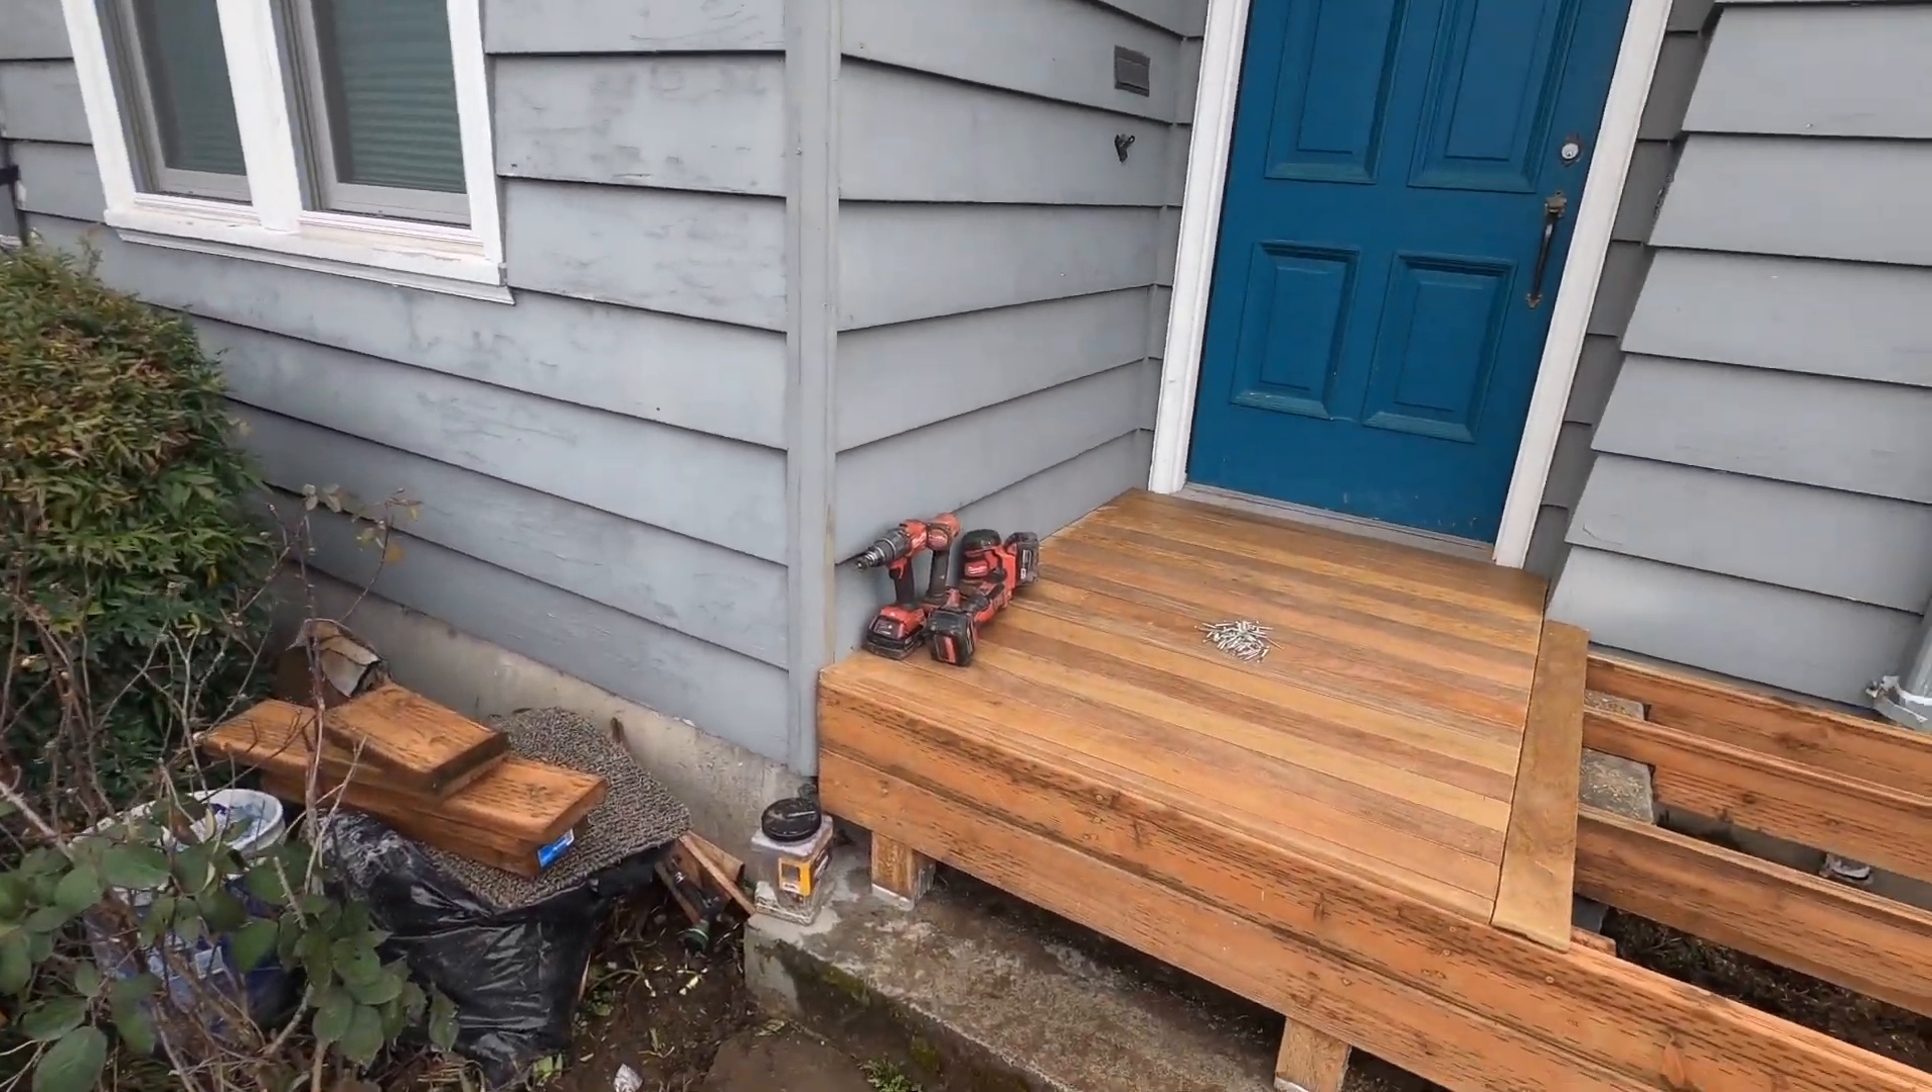I just laid down the first parts of the decking. I wanted to get this front door area set up.